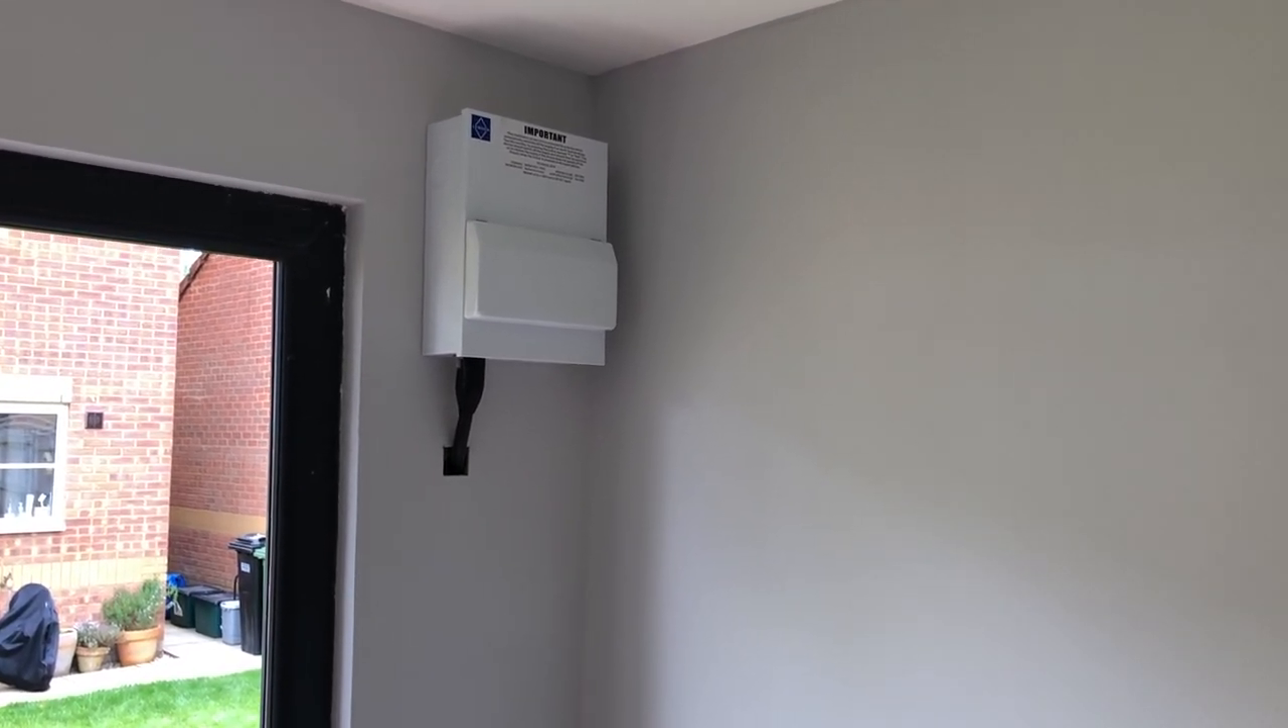I have just finished putting the consumer unit back on my wall.